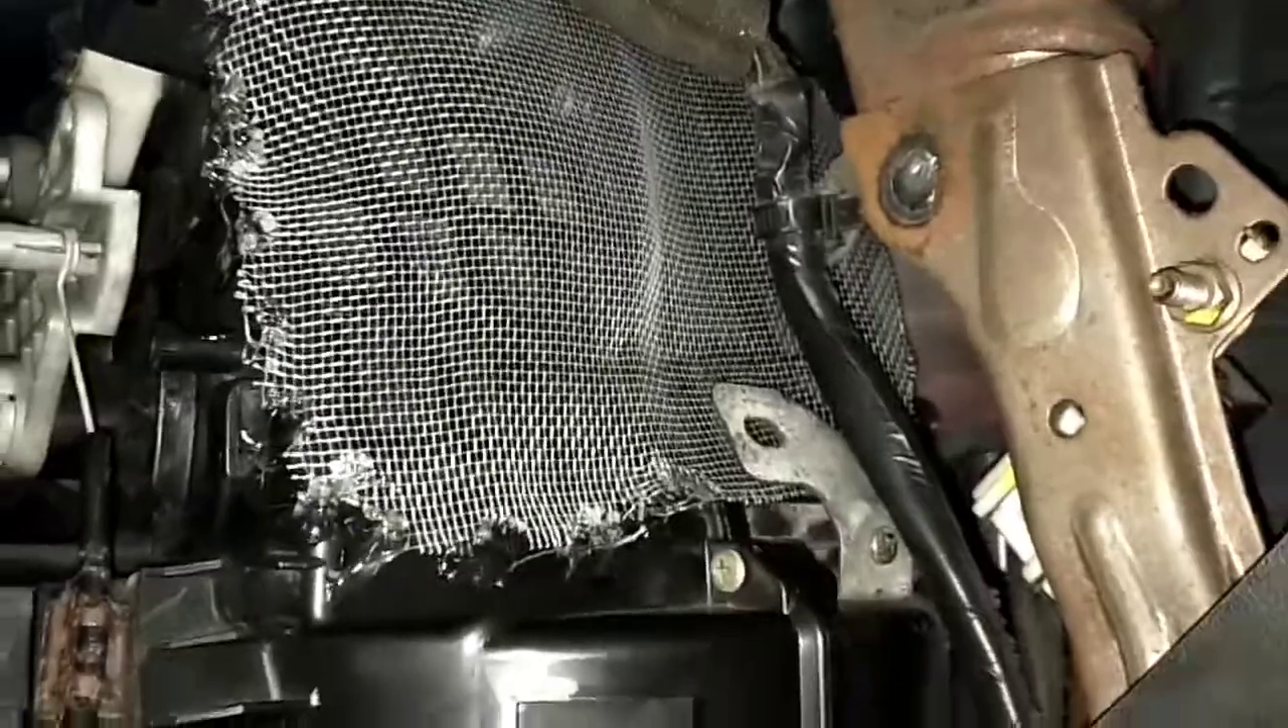Nalagay ko na yung Net Ayan so Ganyan lang Dinikit ko lang ng Stick glue.